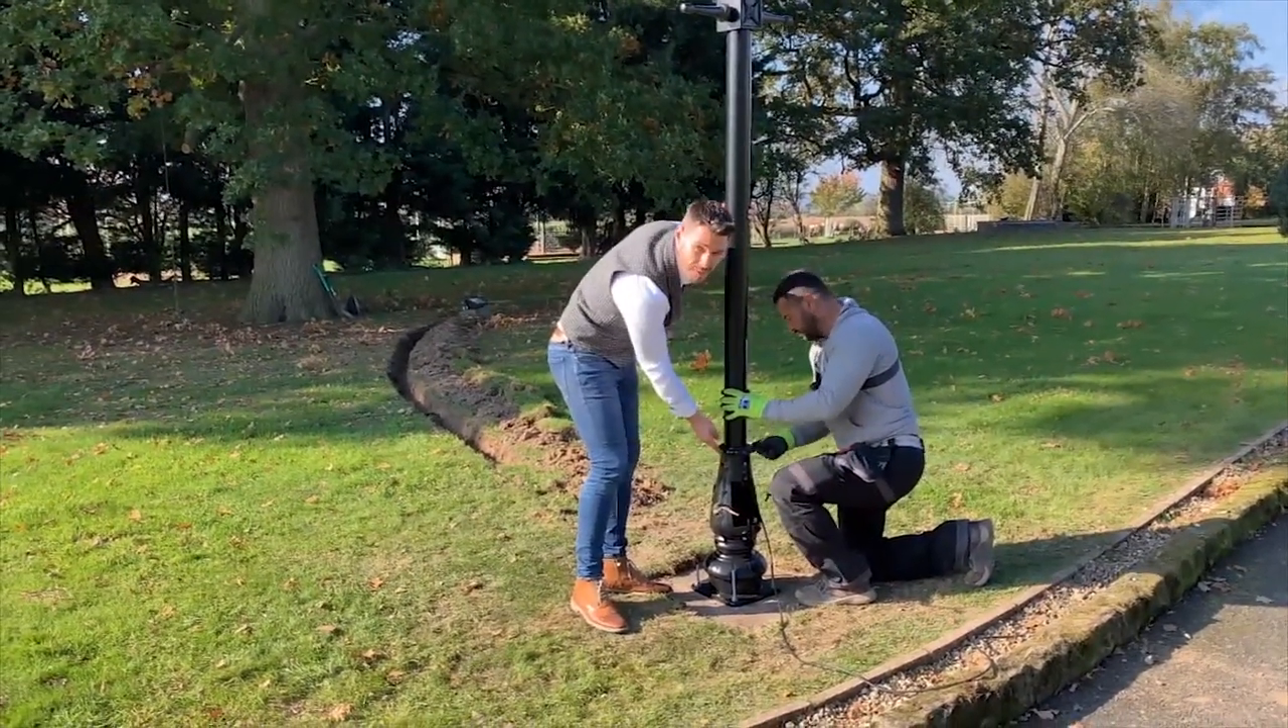So we've lifted our lamppost column up. We've slid it into our lamppost base.